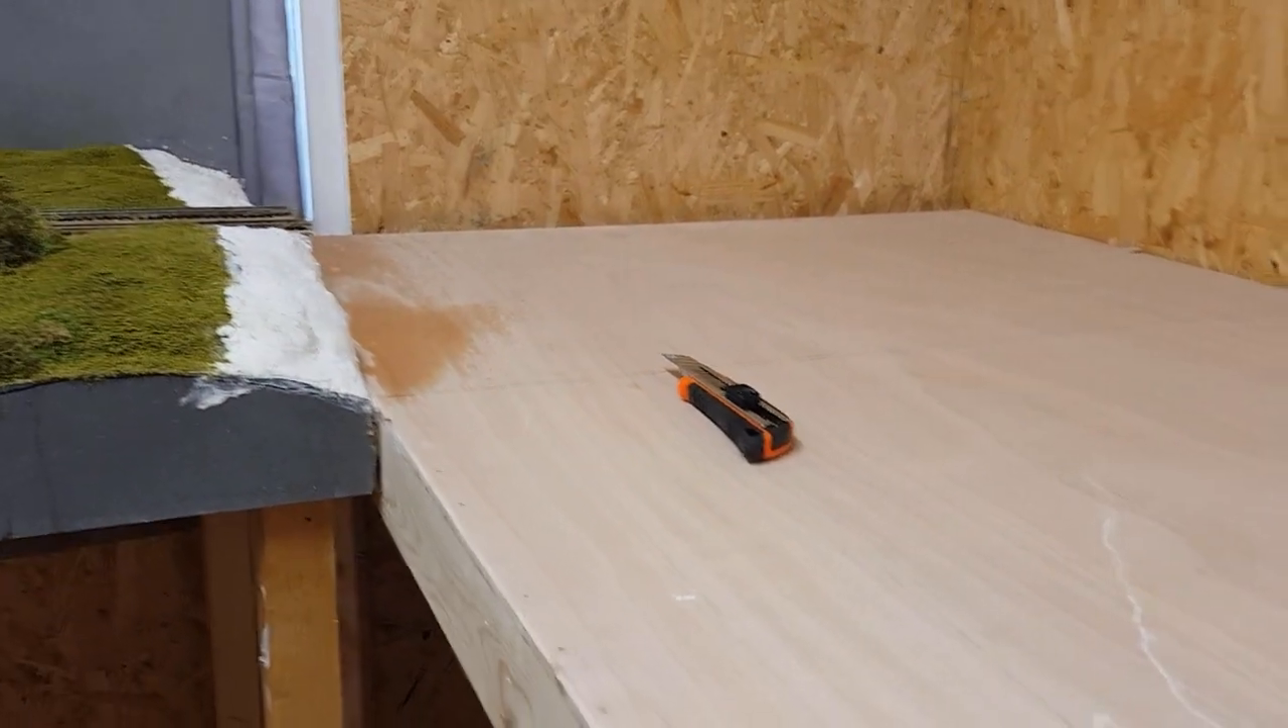I've got the board in place now and just wiggling my way through and we'll show you the amount of stuff that you actually do need for this sort of stuff.